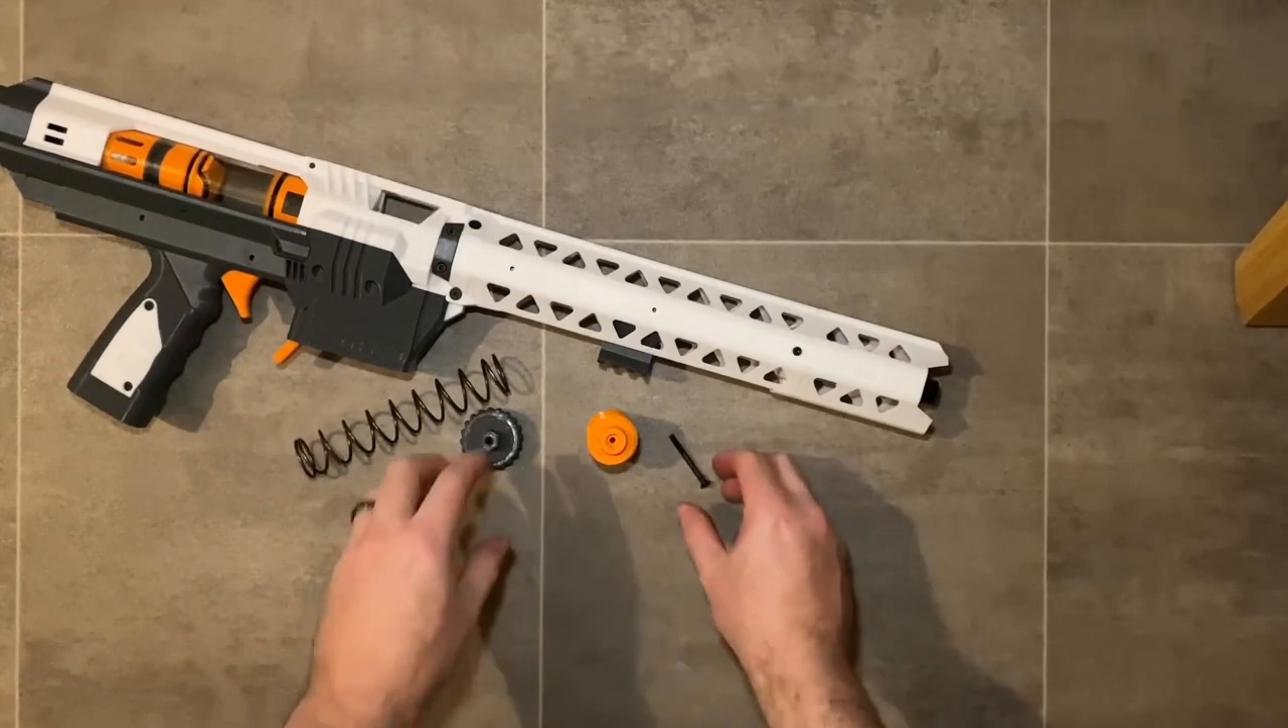The keen amongst you will have realized there's no spring installed in the blaster yet because we've got a quick change spring mechanism and with preload adjustments.